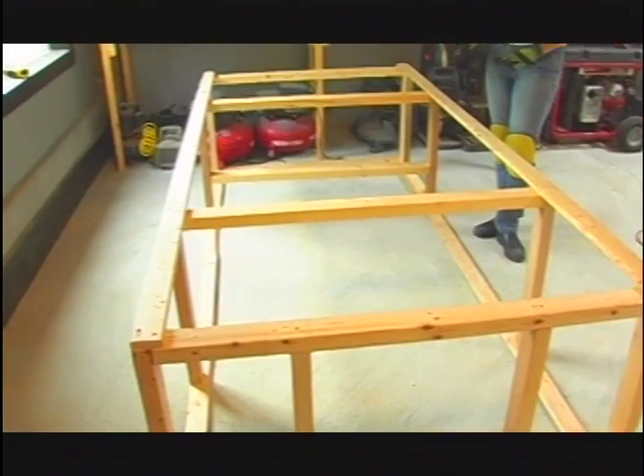Voila chicken tractor we're done all we have to do is just skin it now with wire.